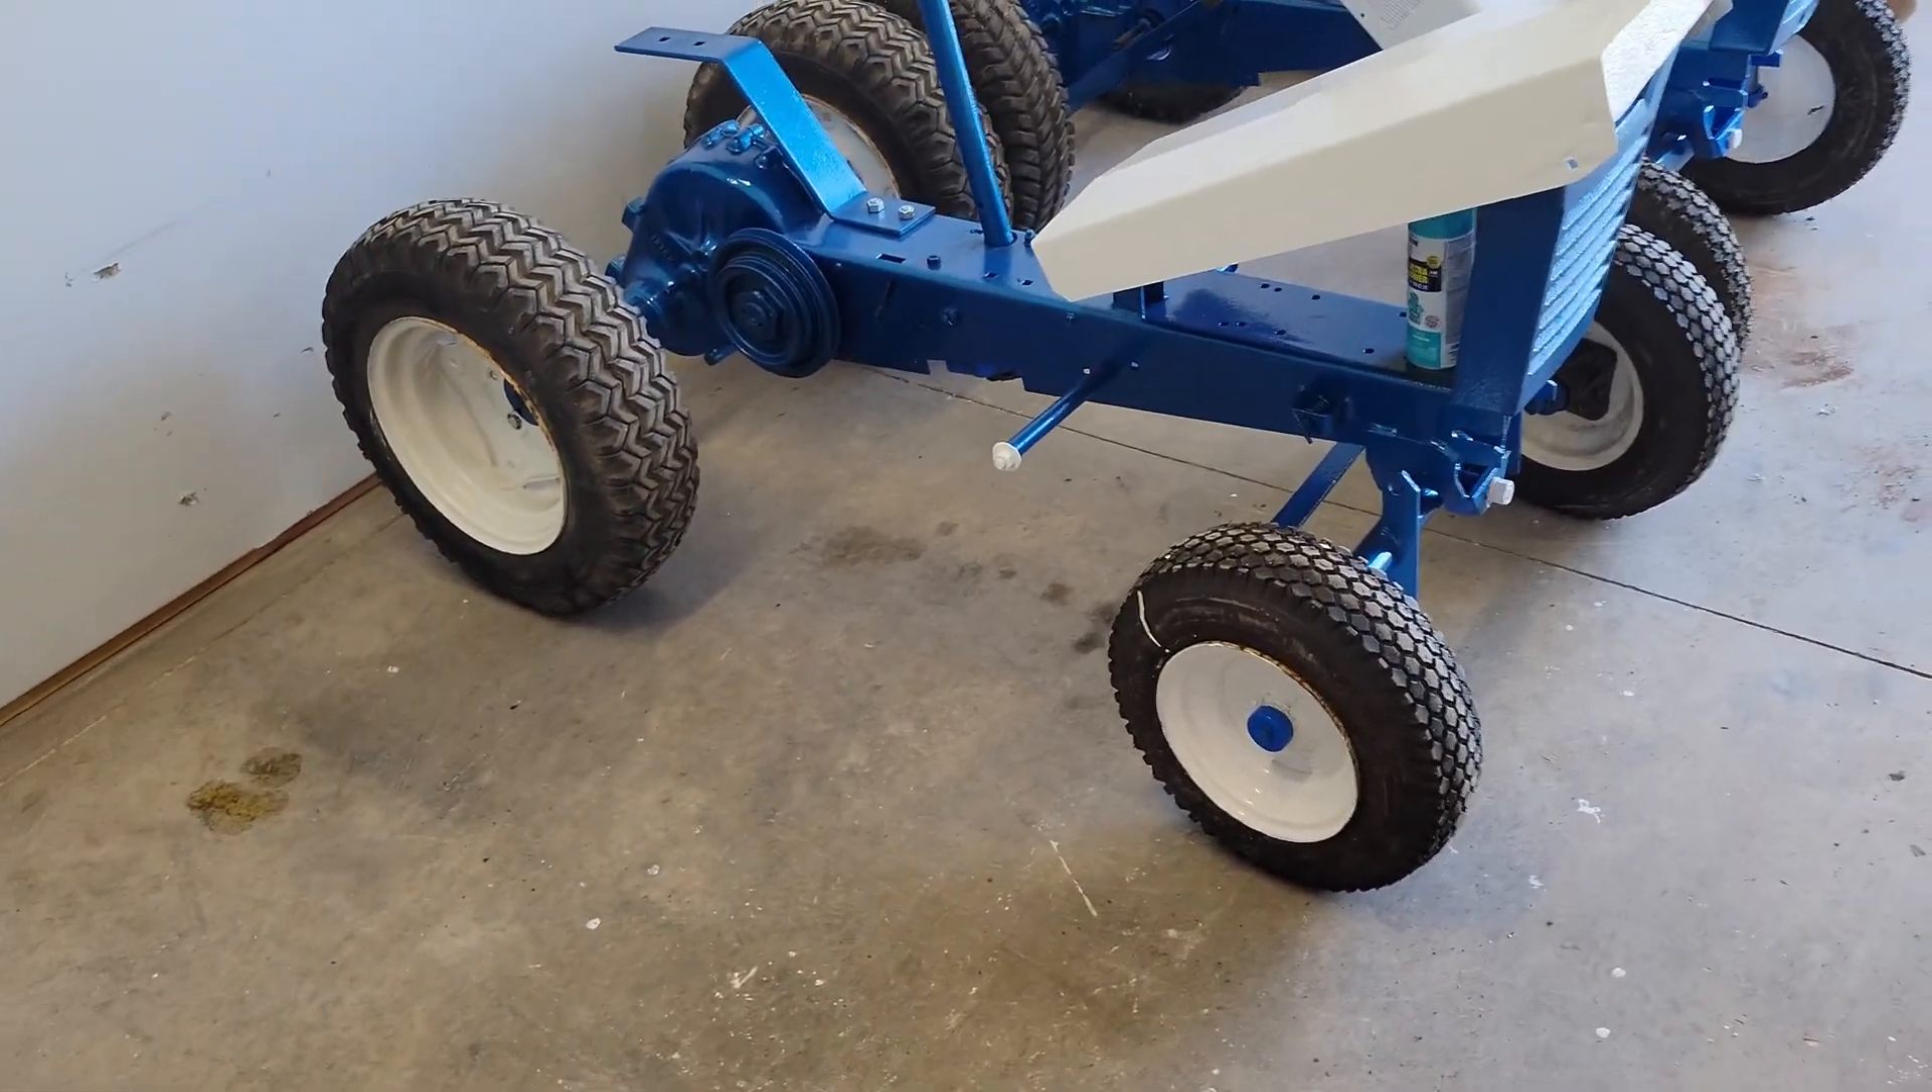So i did get that uh suburban 600 on all four wheels.